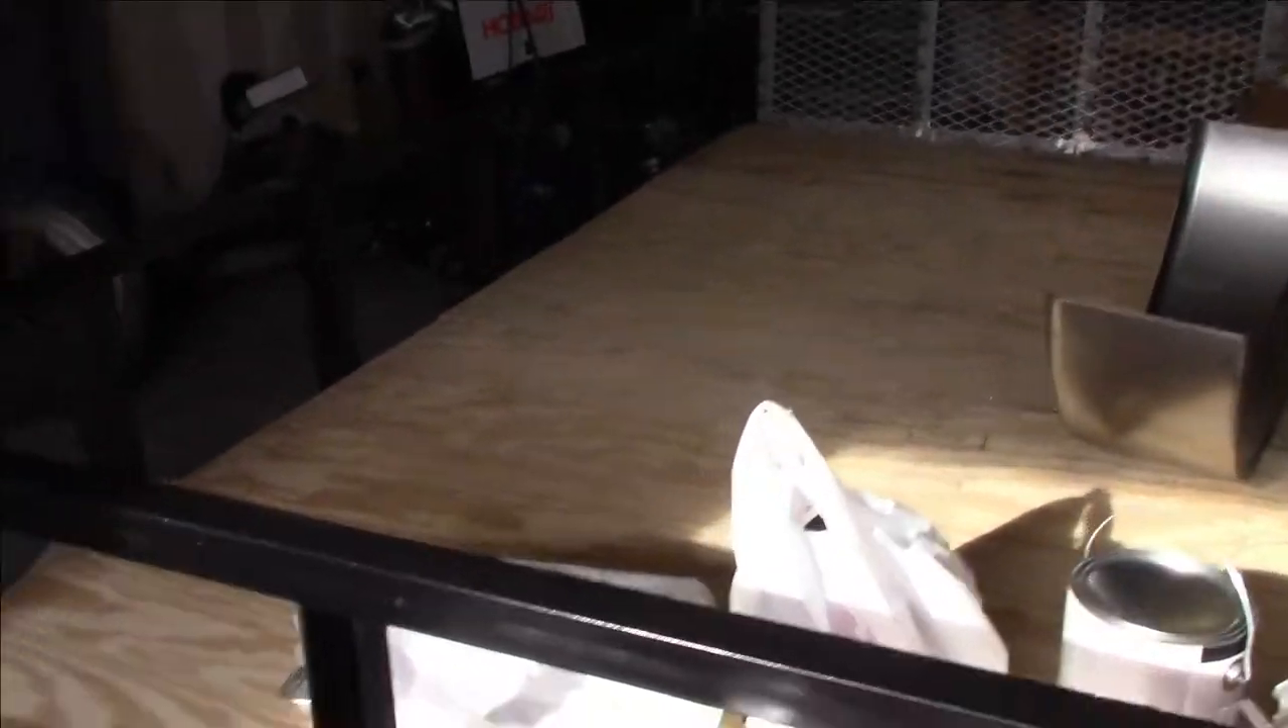We finished attaching the decking so the decking looks to be pretty good.